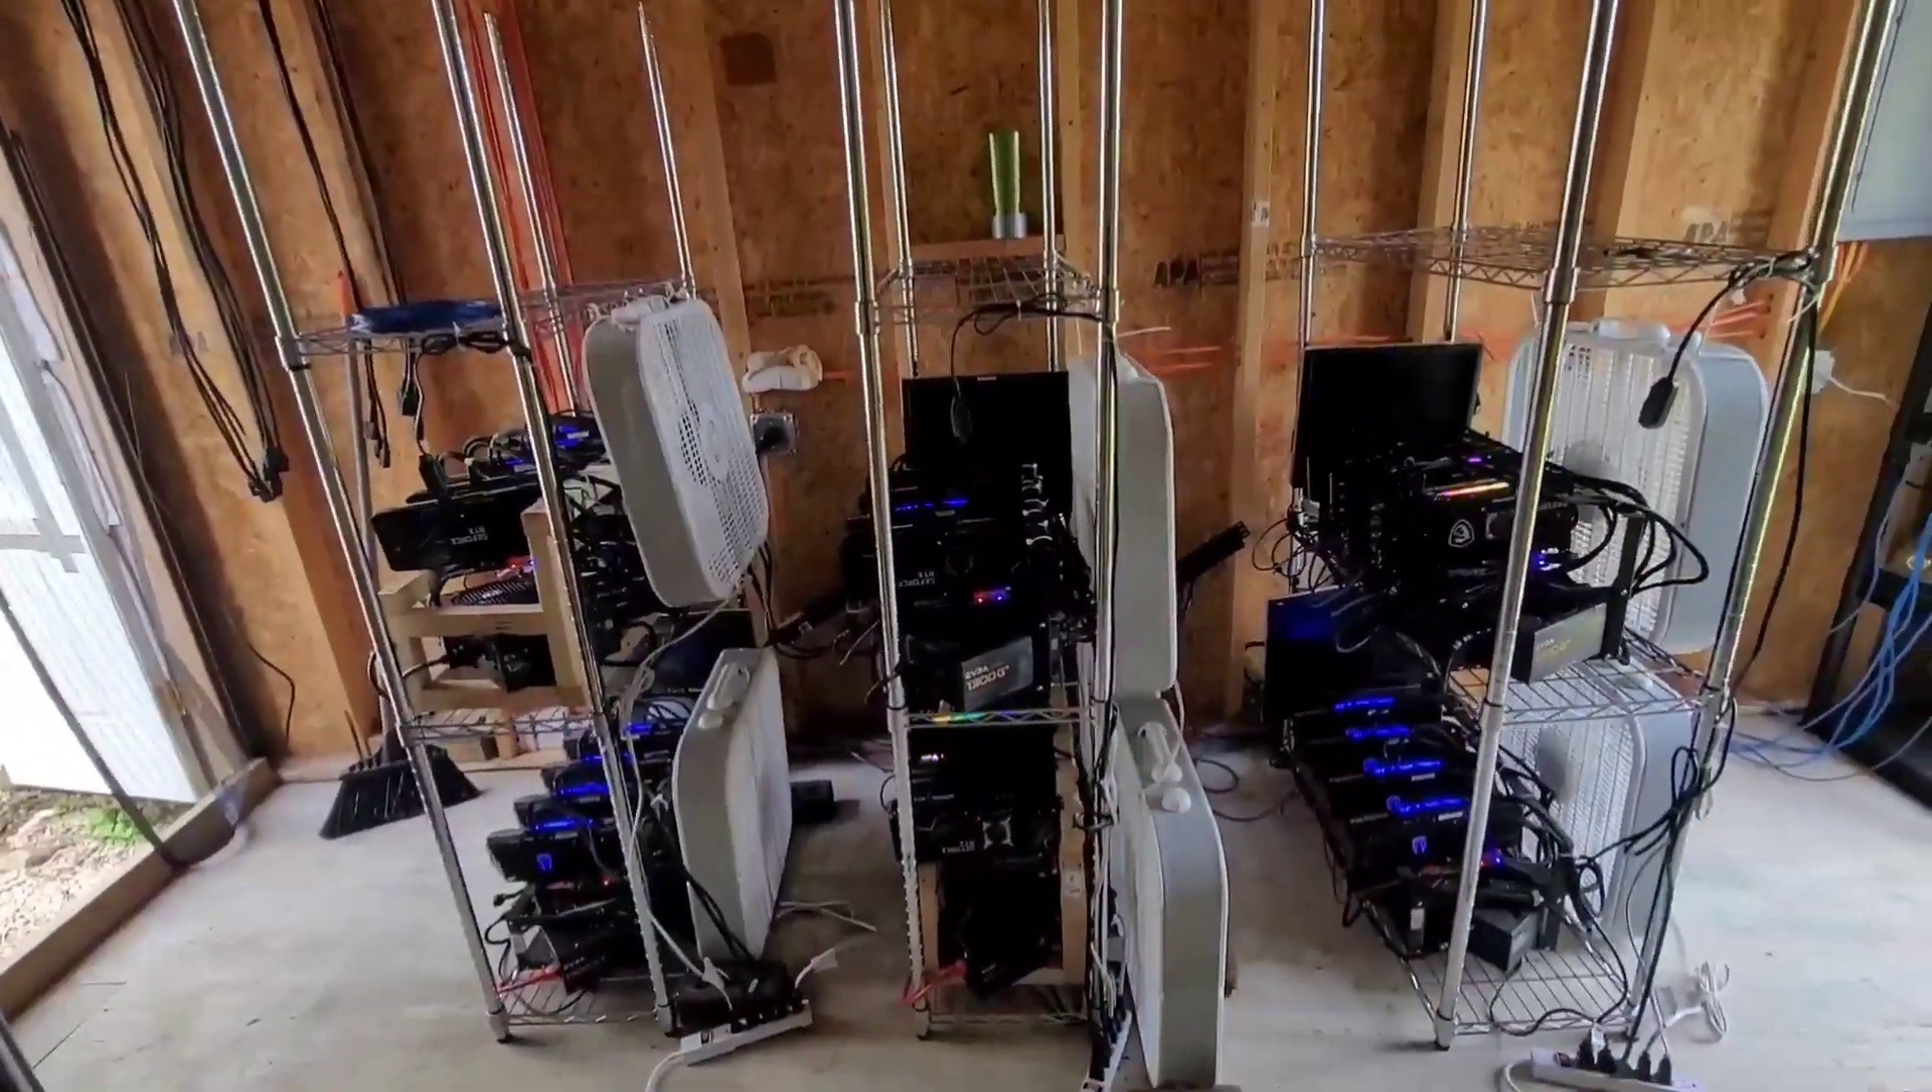I did end up getting these three racks all set up.